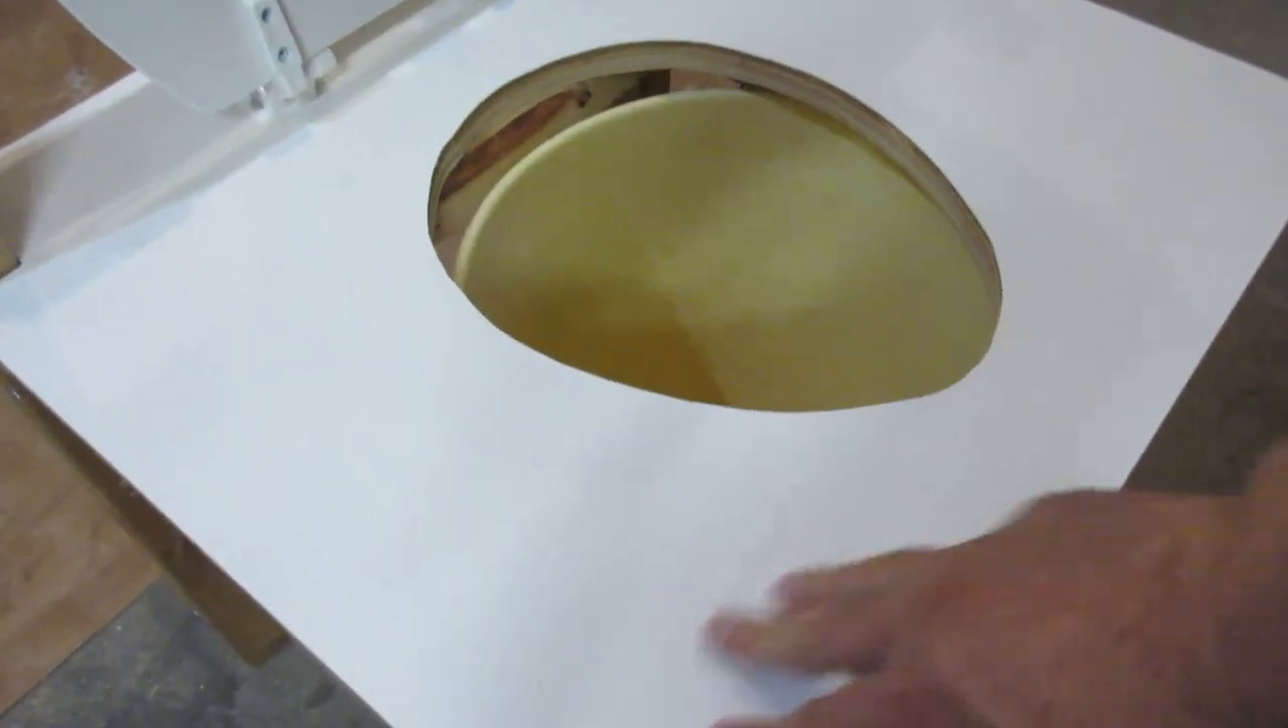It made the hole a little bit too big for the bucket but this is an experiment just testing things out here now.